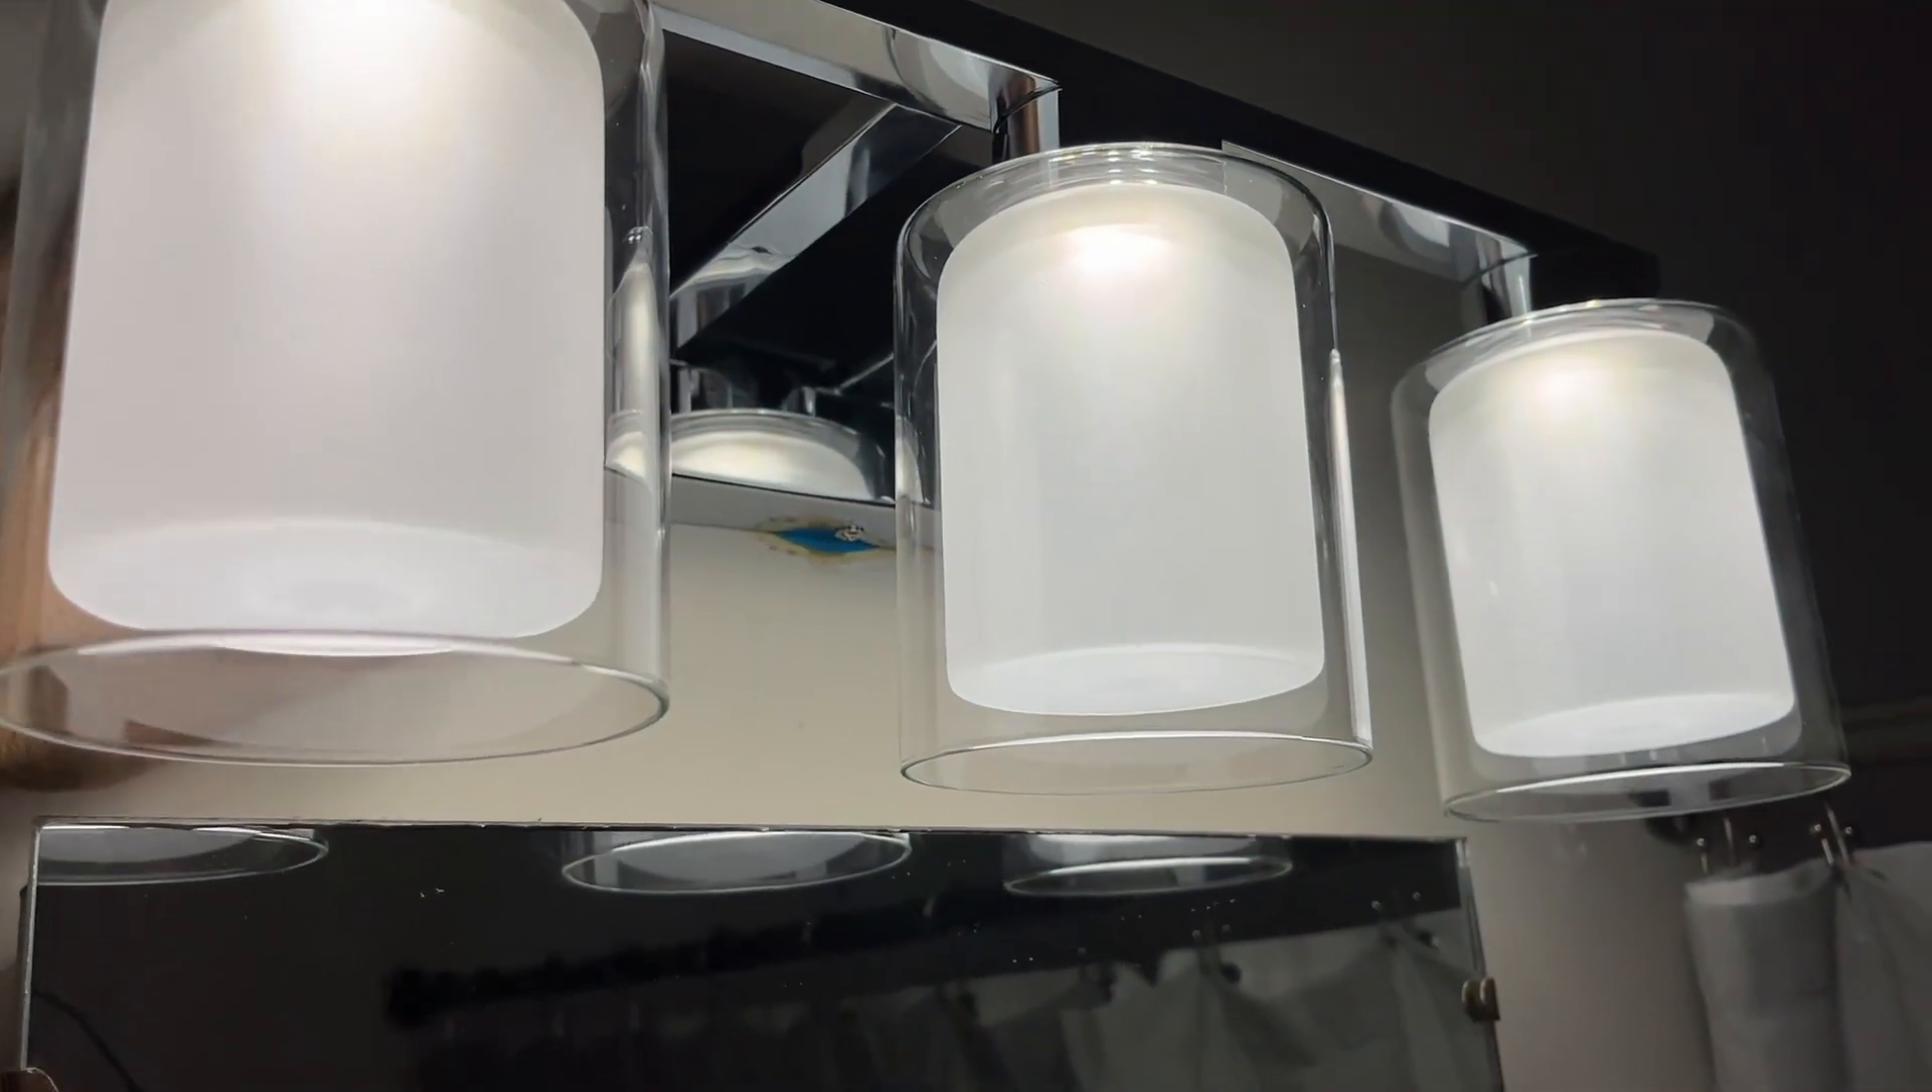Okay so now i have the fixture installed with all three lenses and we're on the 4000k mode.